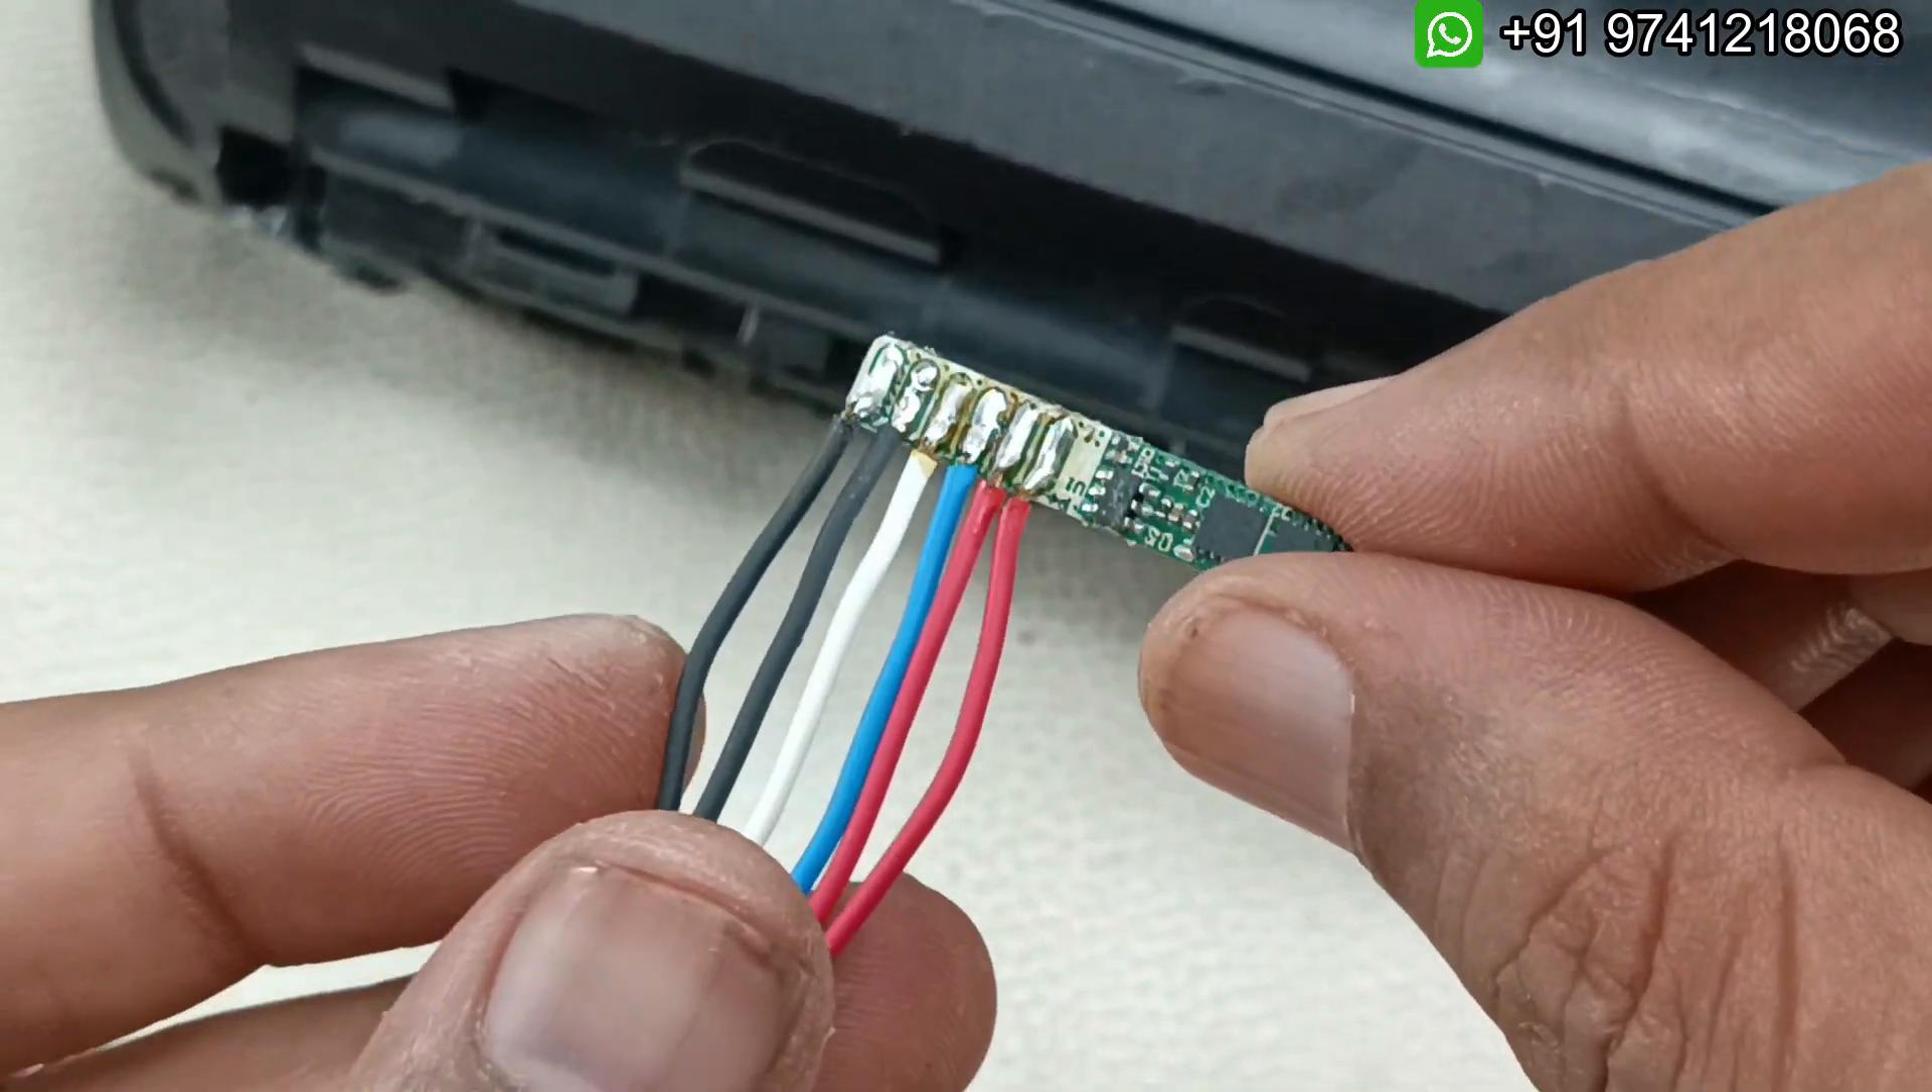All right now you can see i have soldered all these six wires so bms is ready.